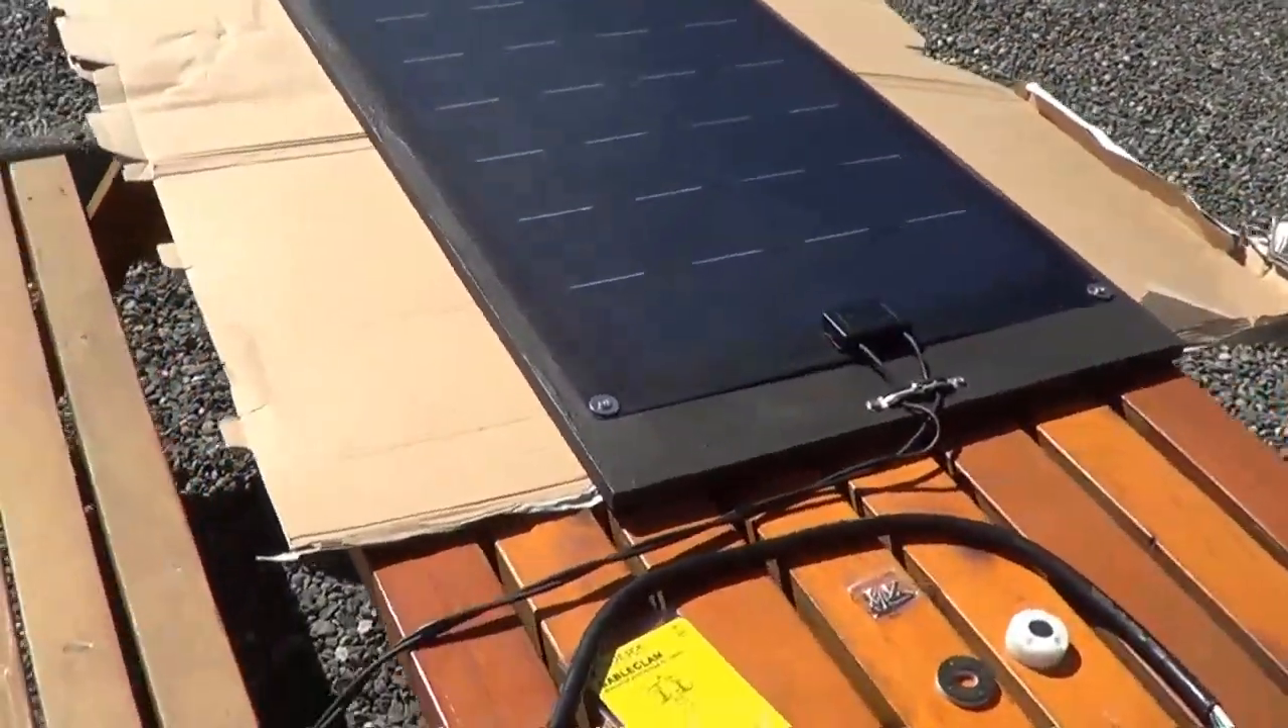I've got the solar panel mounted onto the plywood board. And I've got my wiring all connected up here.